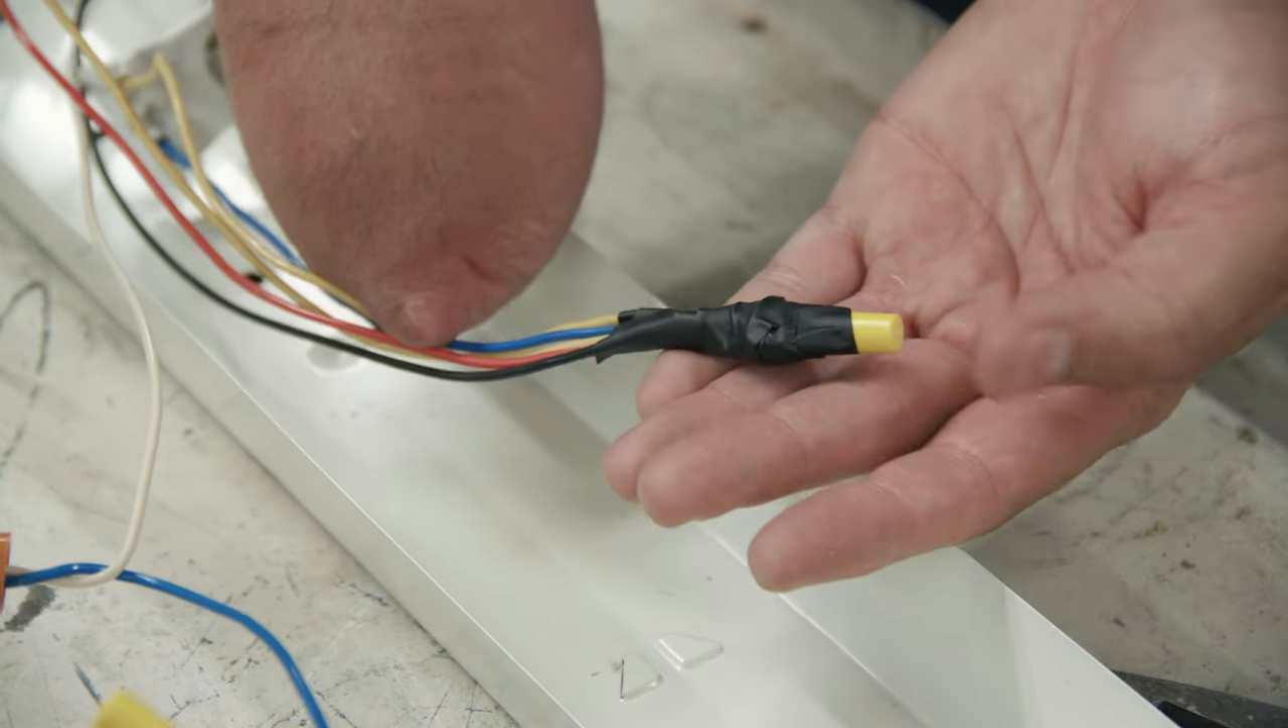So I wrapped the wire nut with electrical tape to look something like so. Rinse and repeat with the remaining wire nuts.